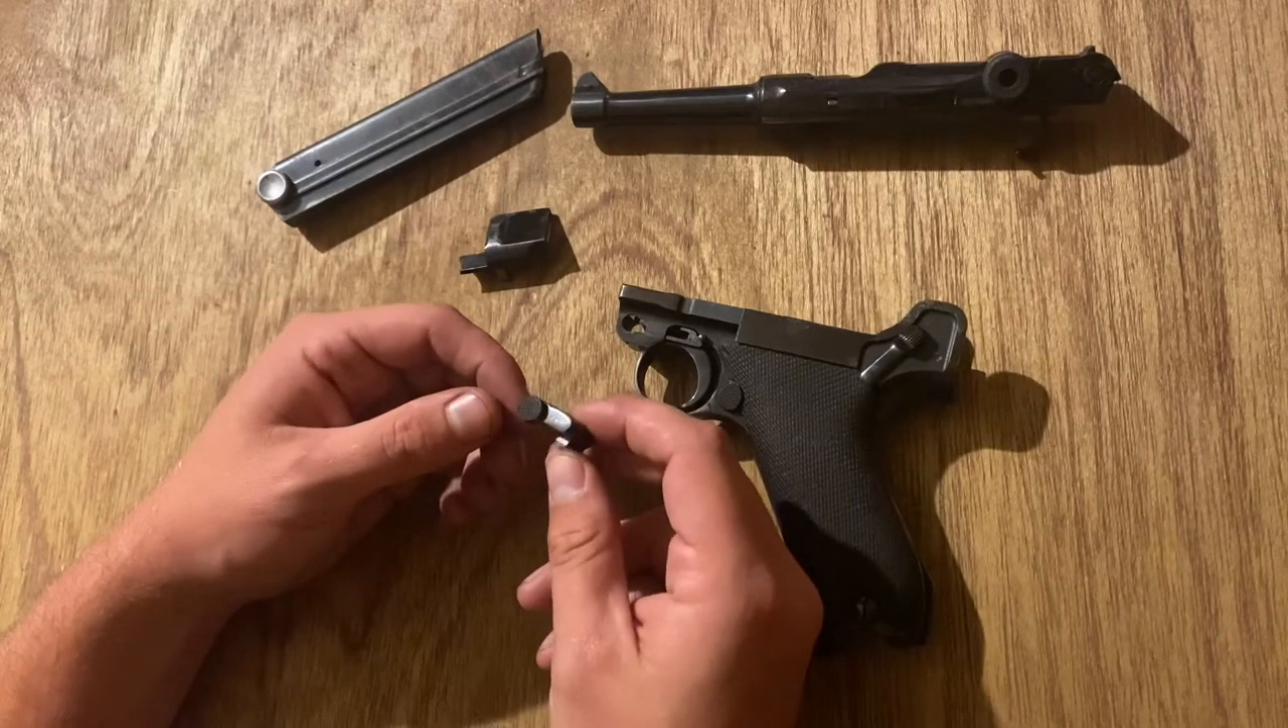Now we're down to pretty much the bare frame.